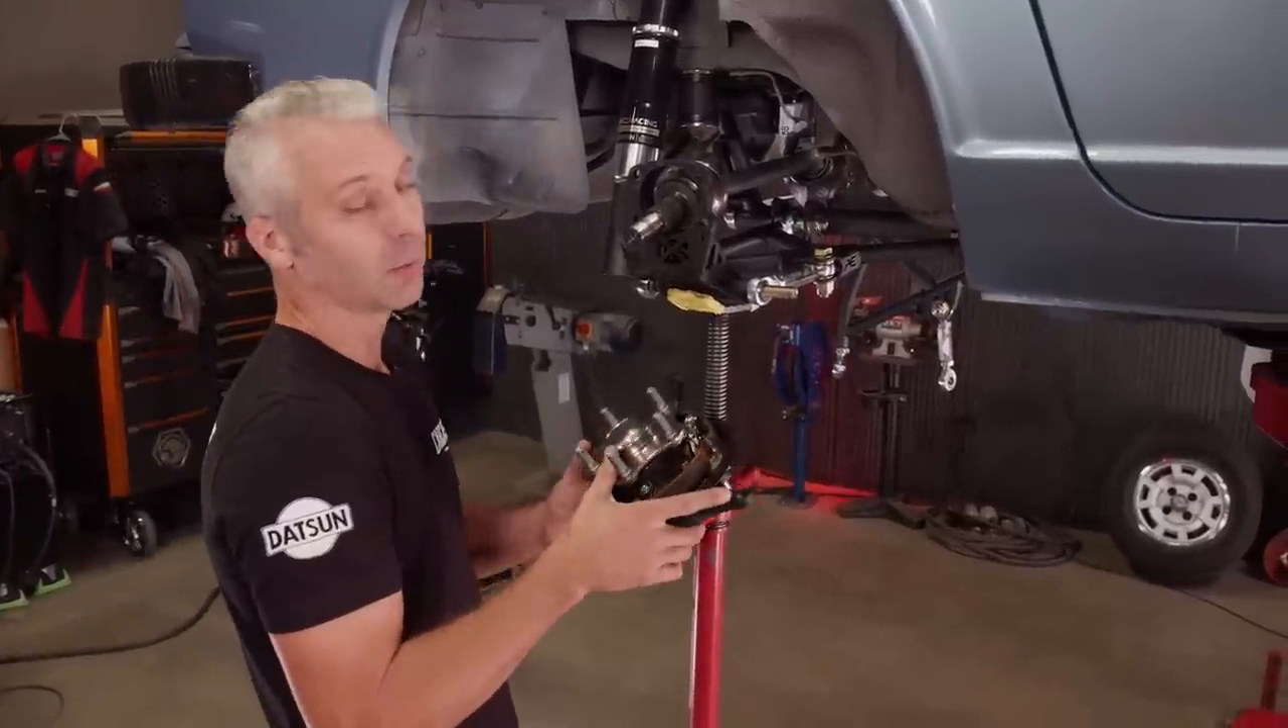And the last thing to go on is the hub that we got from Nissan from the 370. We also have the backing plate with the e-brake shoes, and then this caliper bracket from Apex.